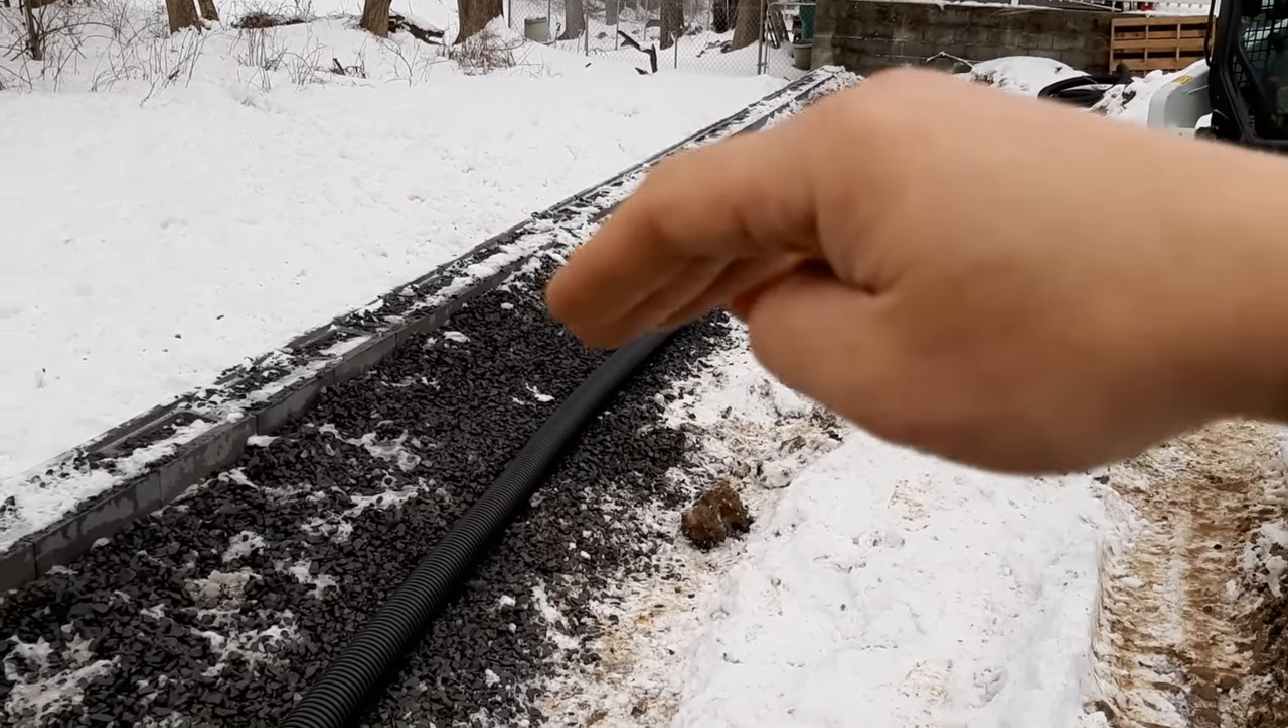The final part of our drainage system is in. This pipe right here is called the heel drain.